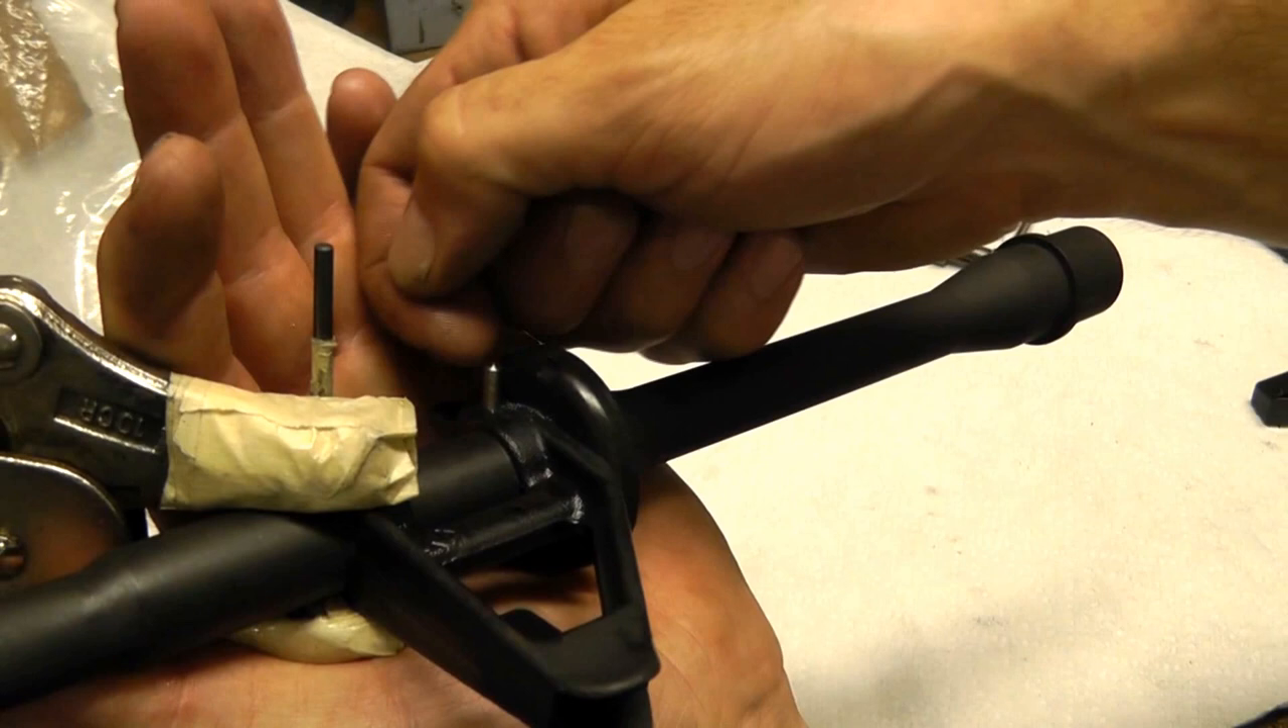Alright, see how far that pin goes in there? Got a good bit more to go.